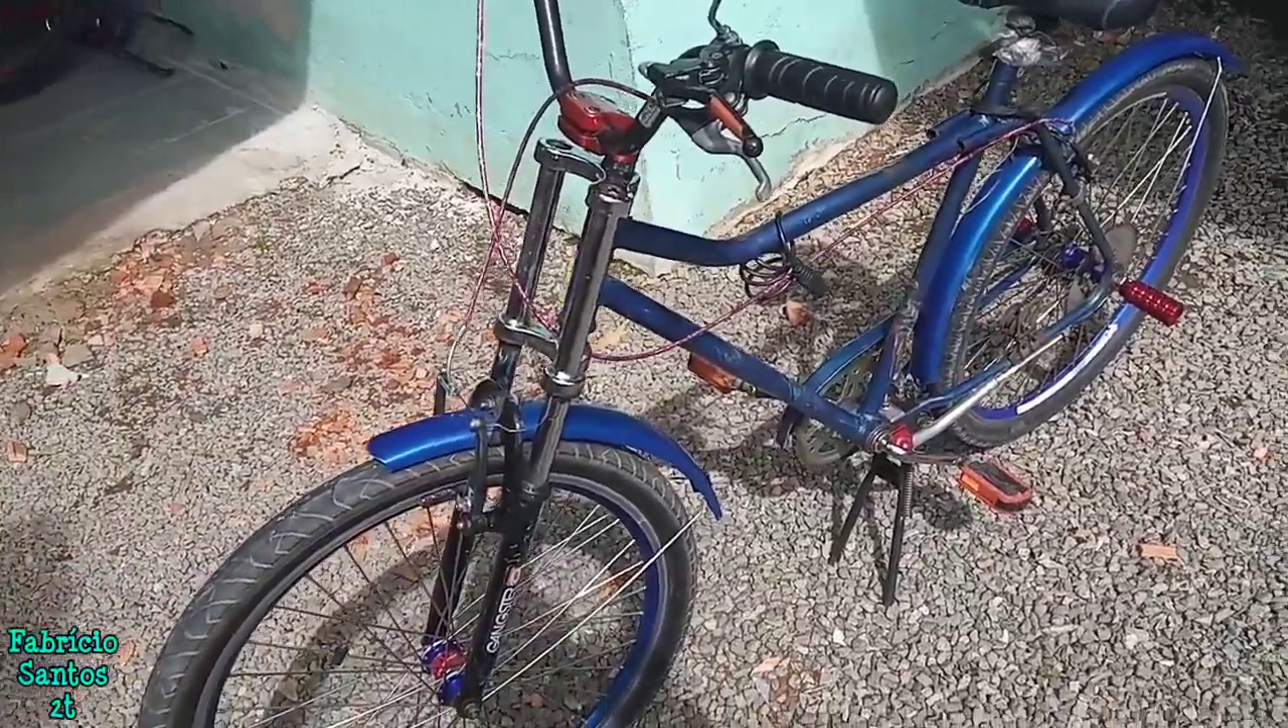E por enquanto a bike está sem motor.